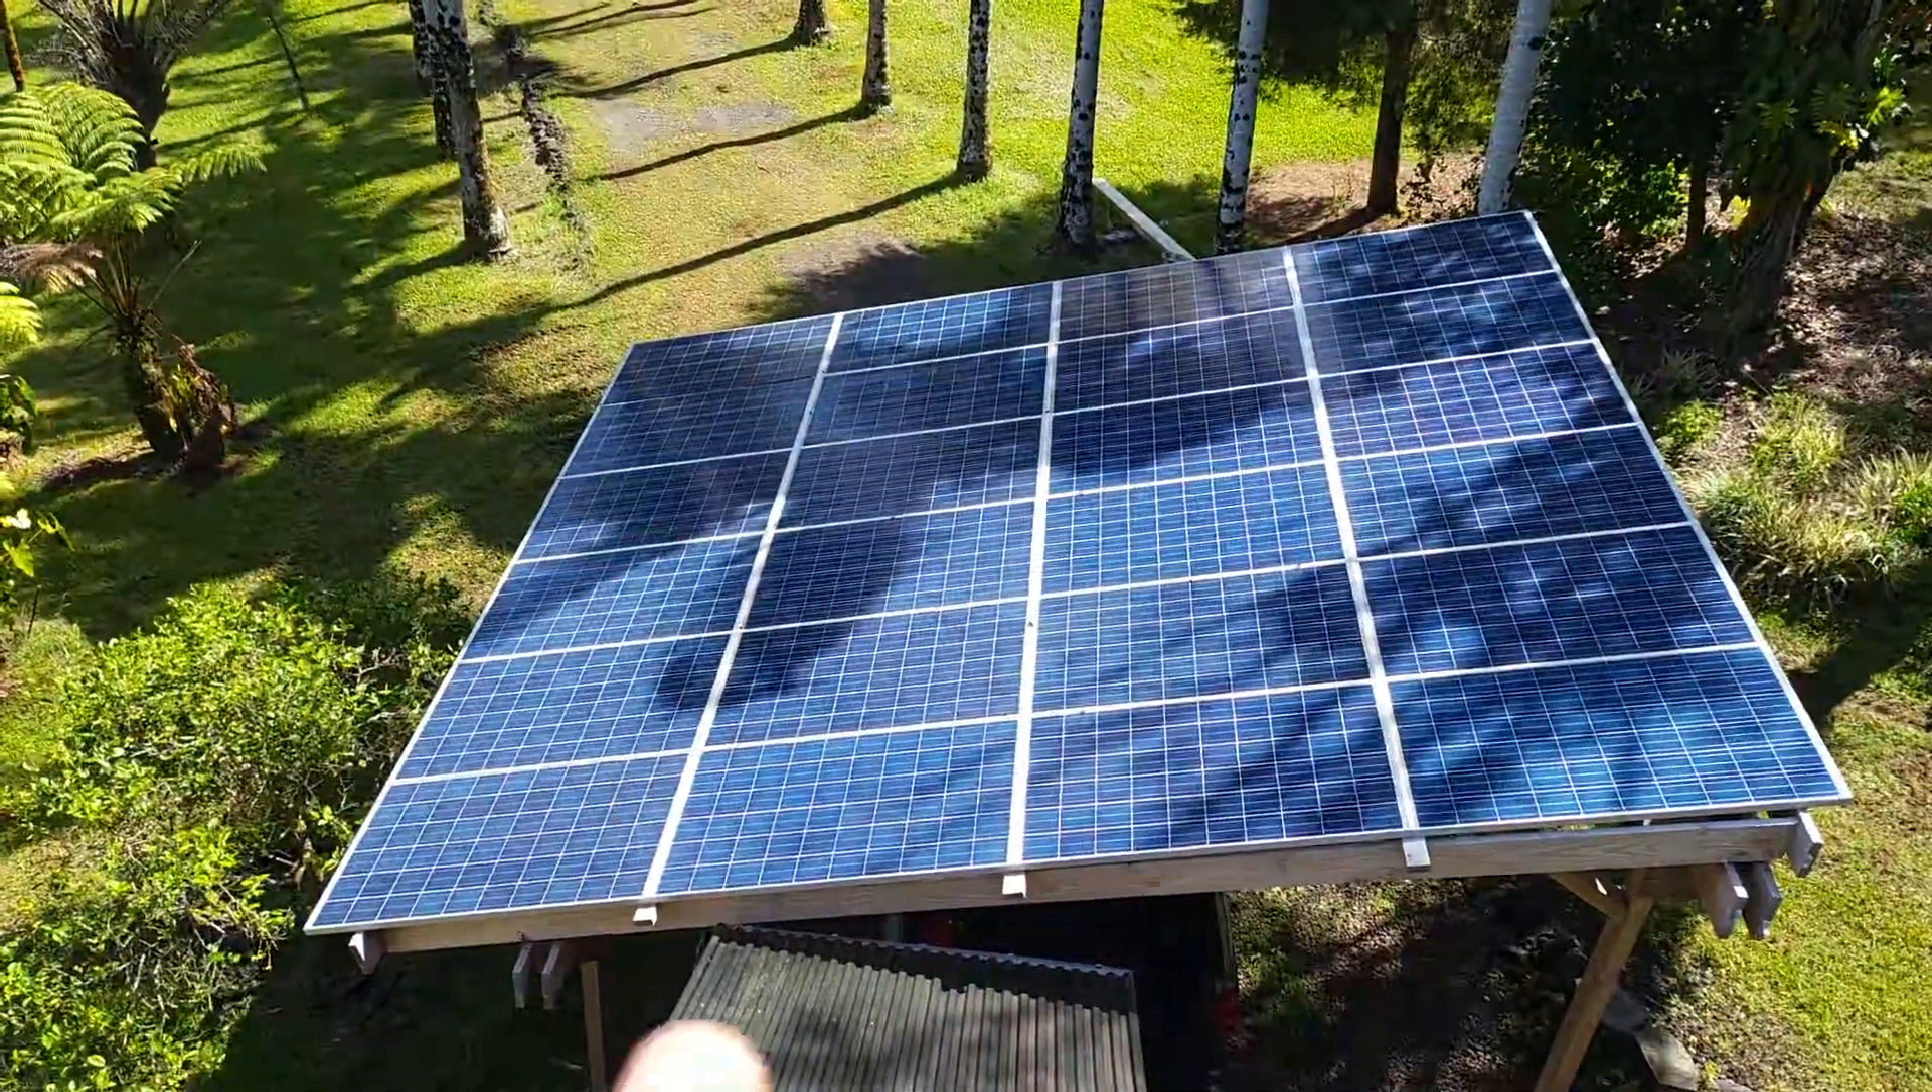So got the panels up now there's 24 panels.